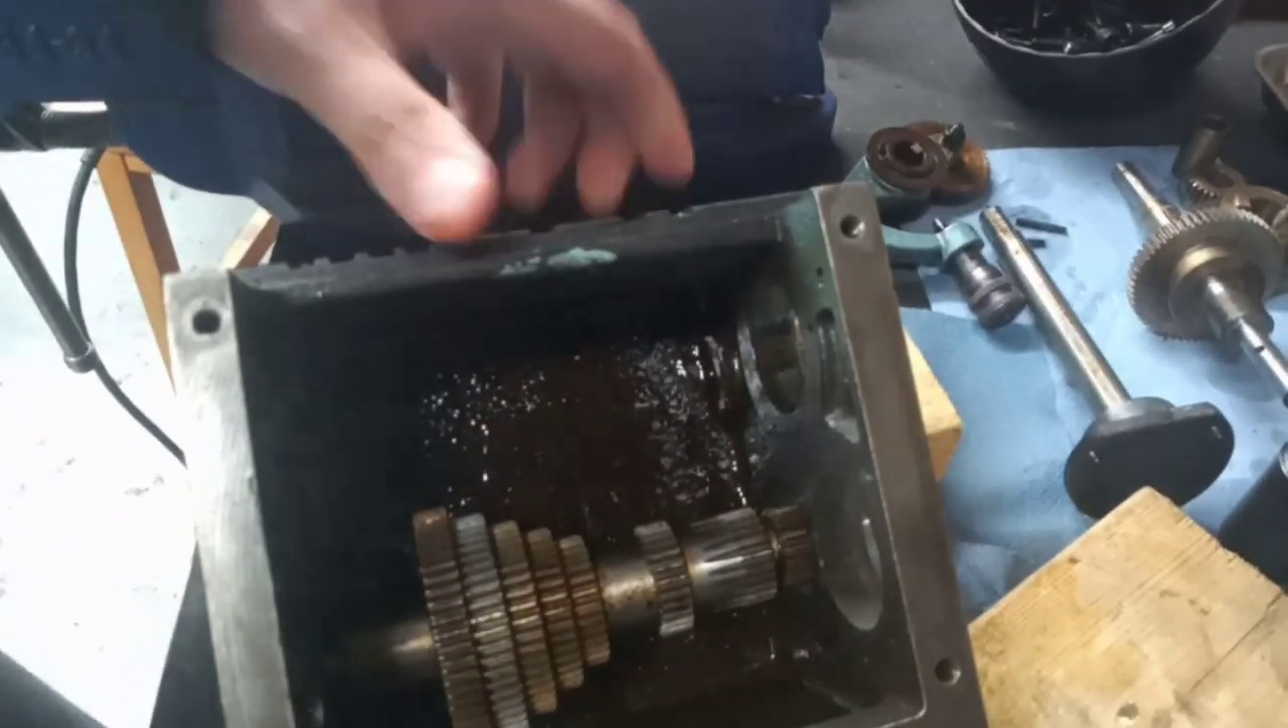So we've just got this shaft to take out now.